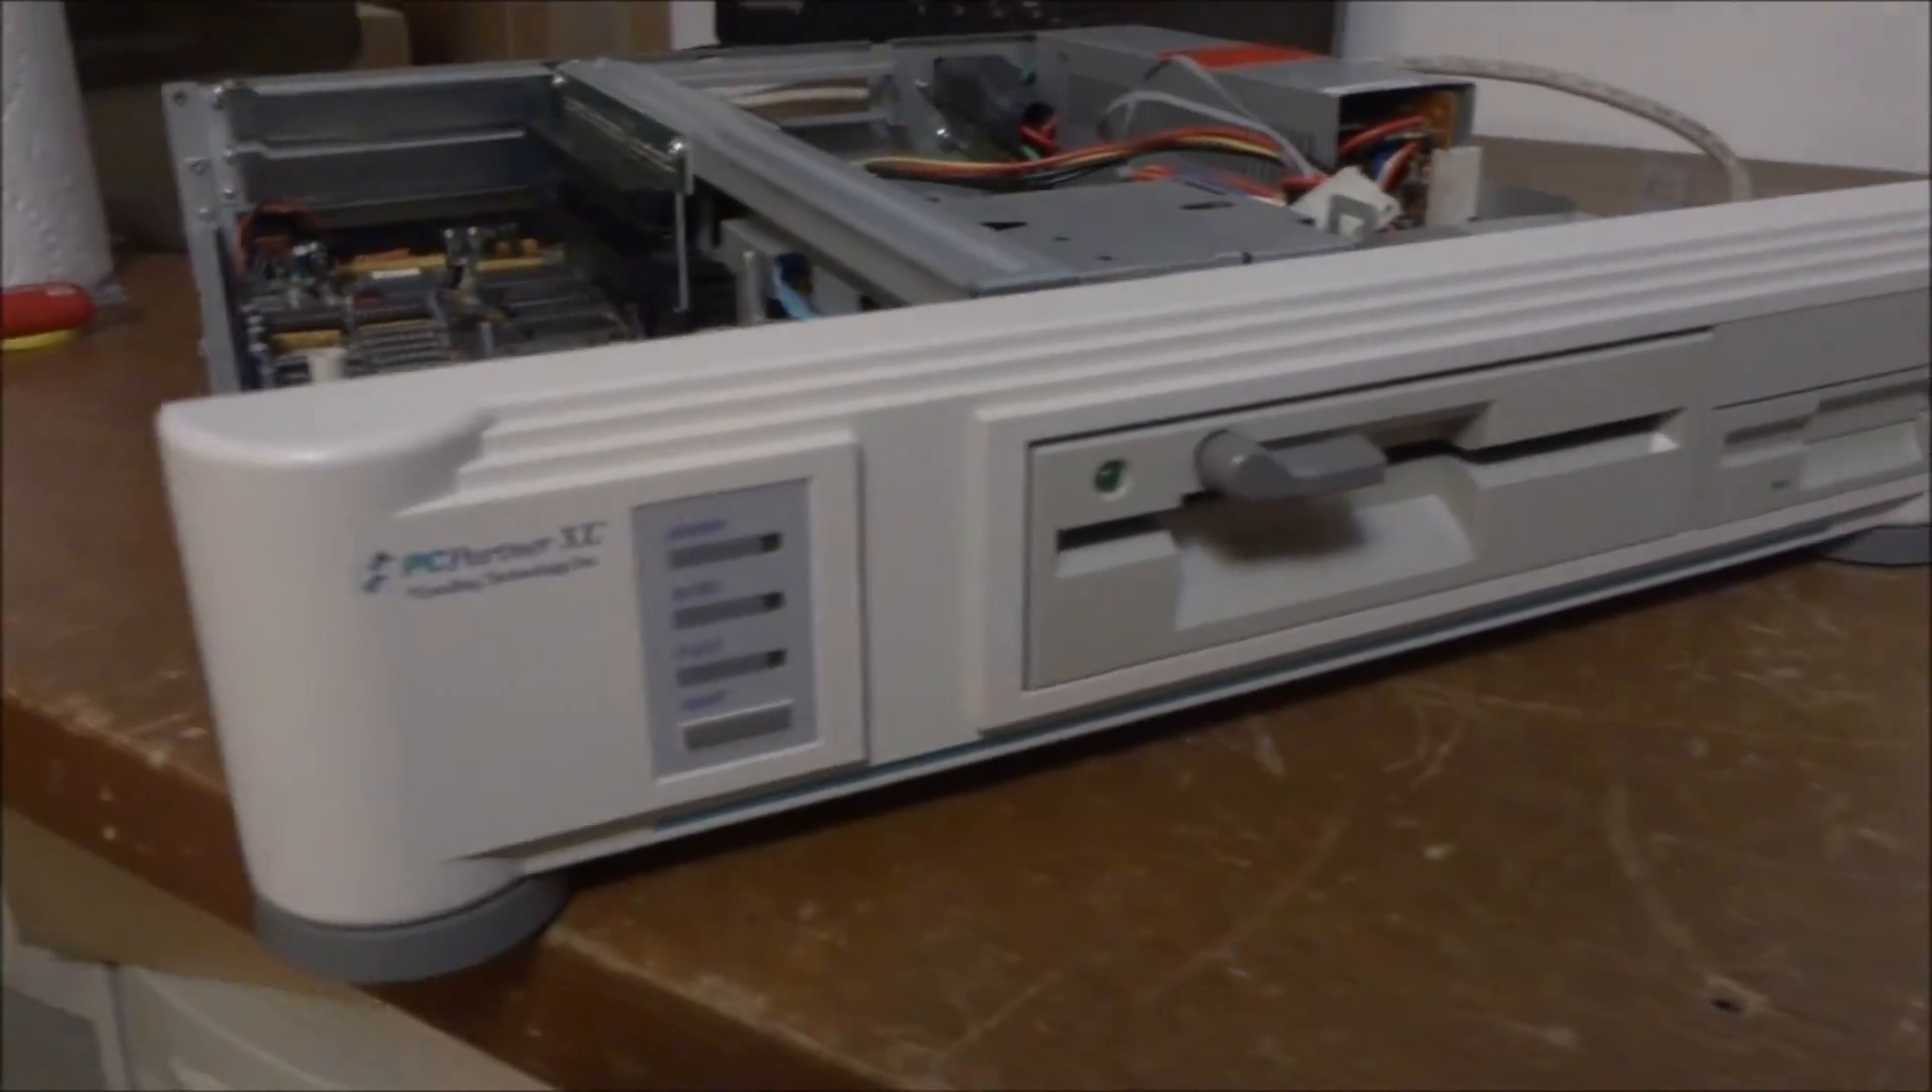Anyway i did get the front panel on and i think it looks pretty good.